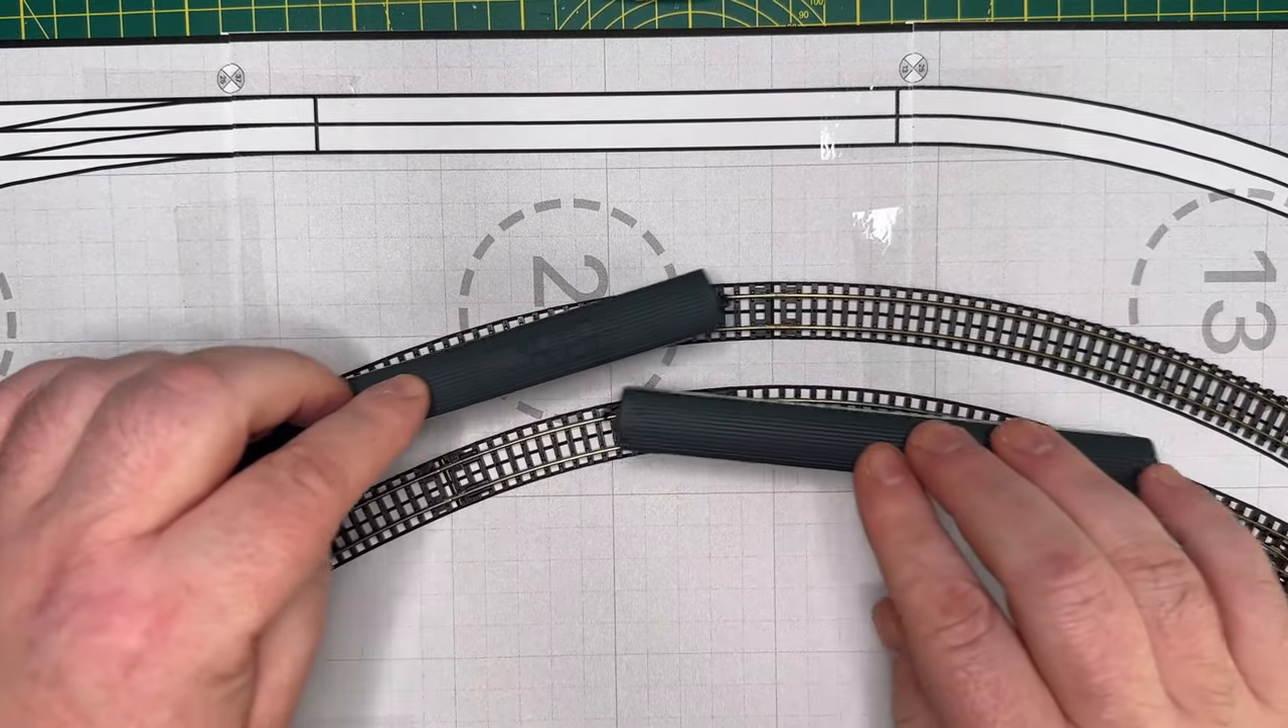As you can see although it's close there's definitely enough space for the two coaches to pass.